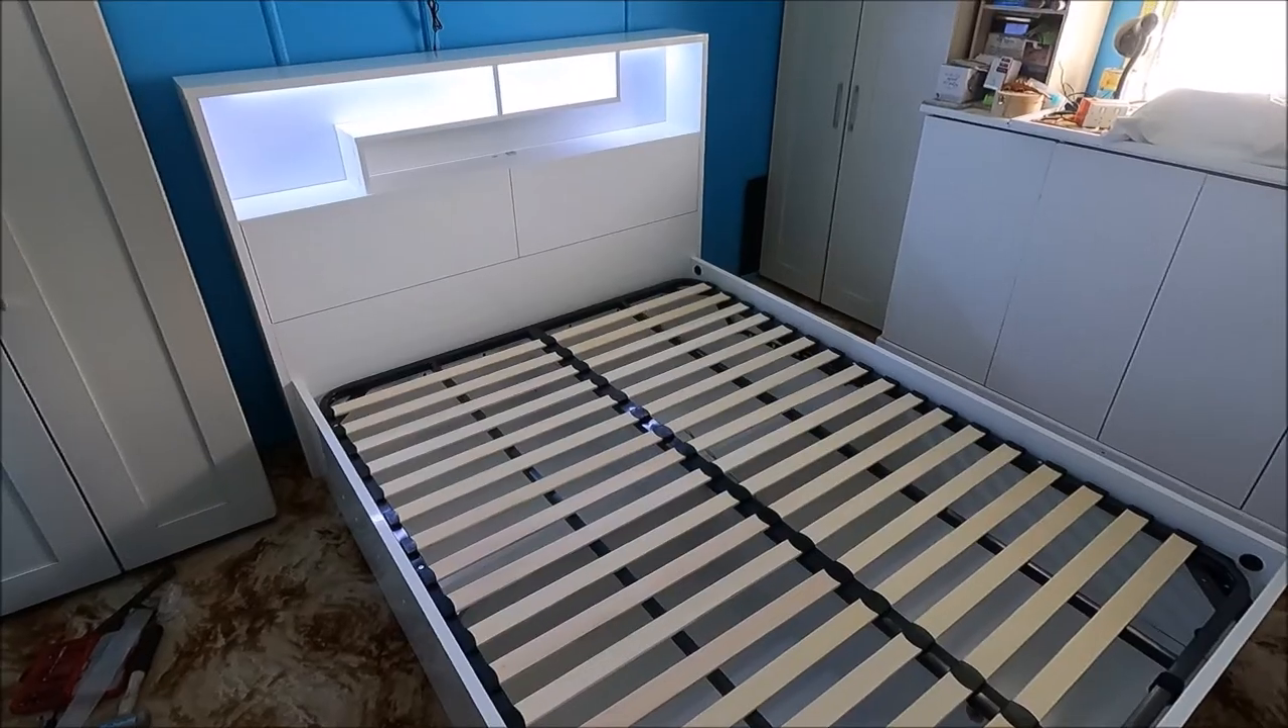So this is our new bed base all together all put together.